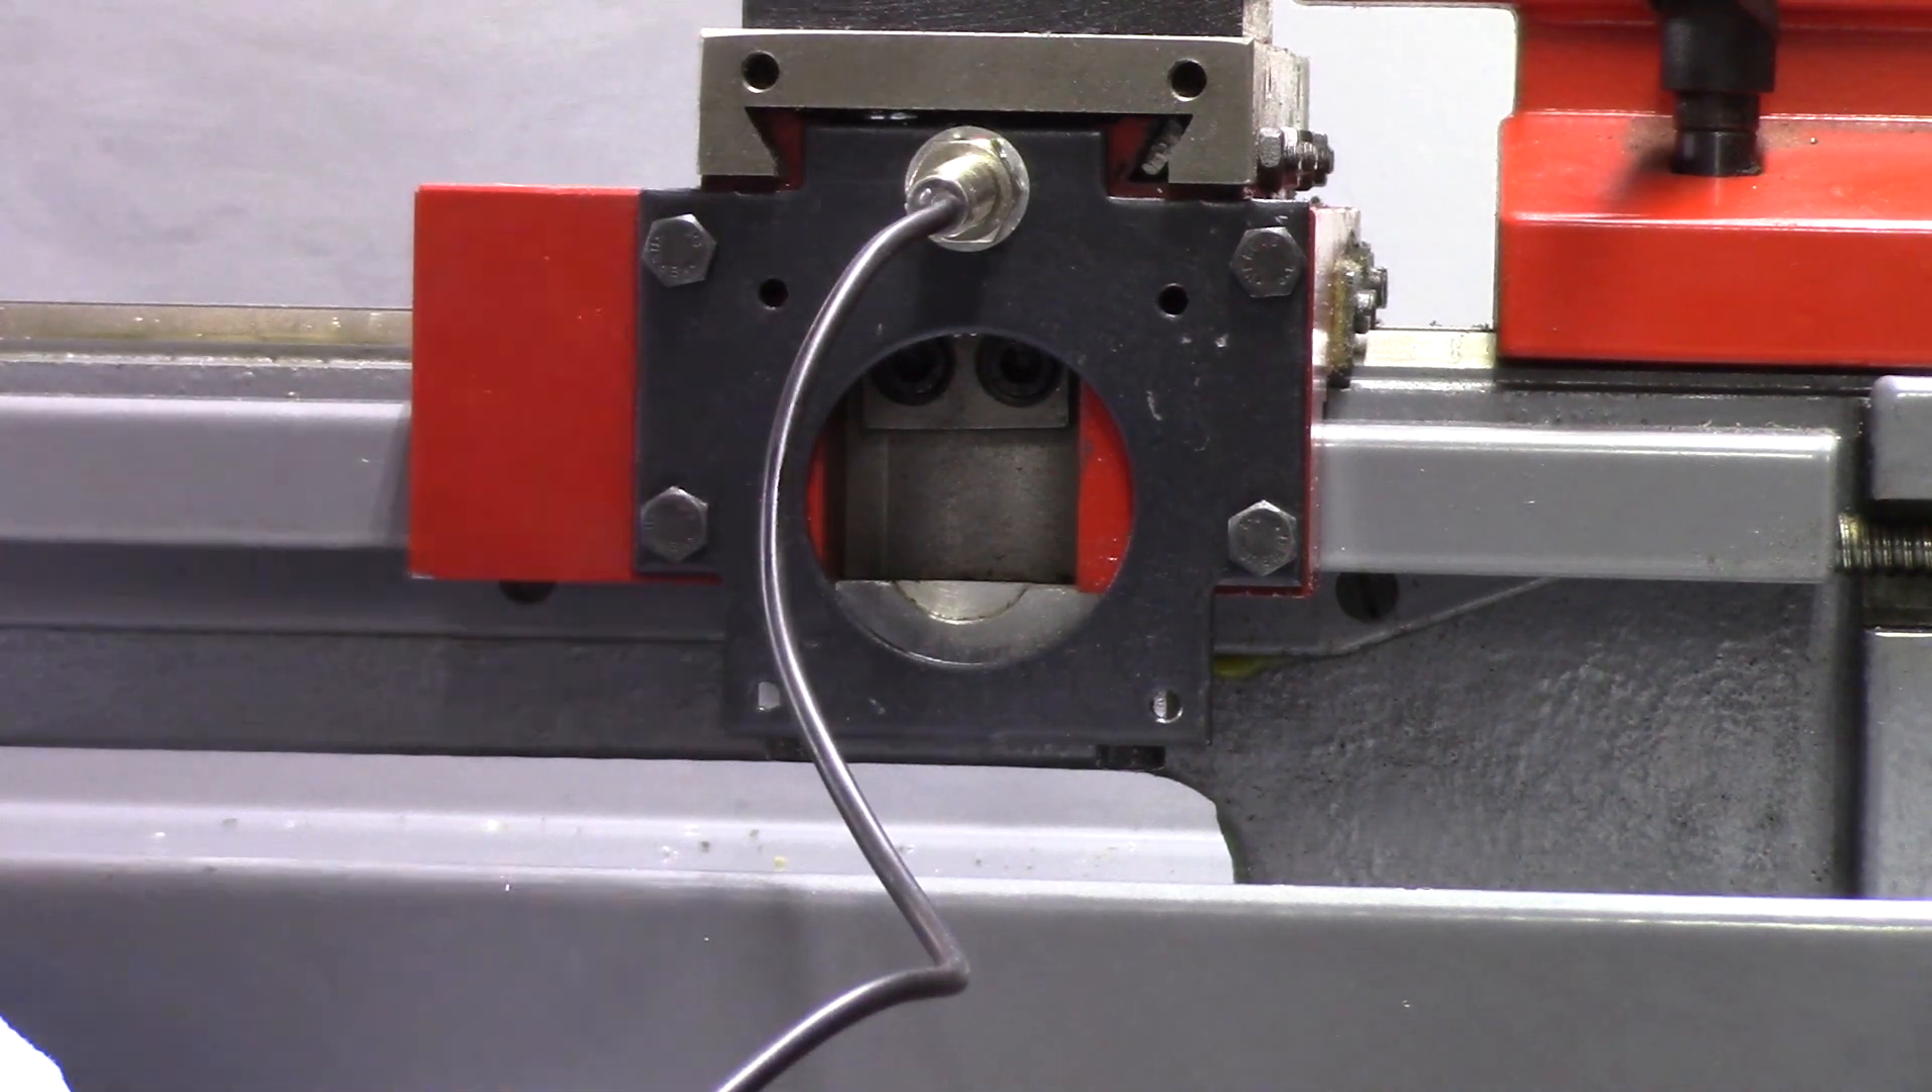So there's the uh hall effect sensor mounted up on the x-axis and of course the z-axis is the same.